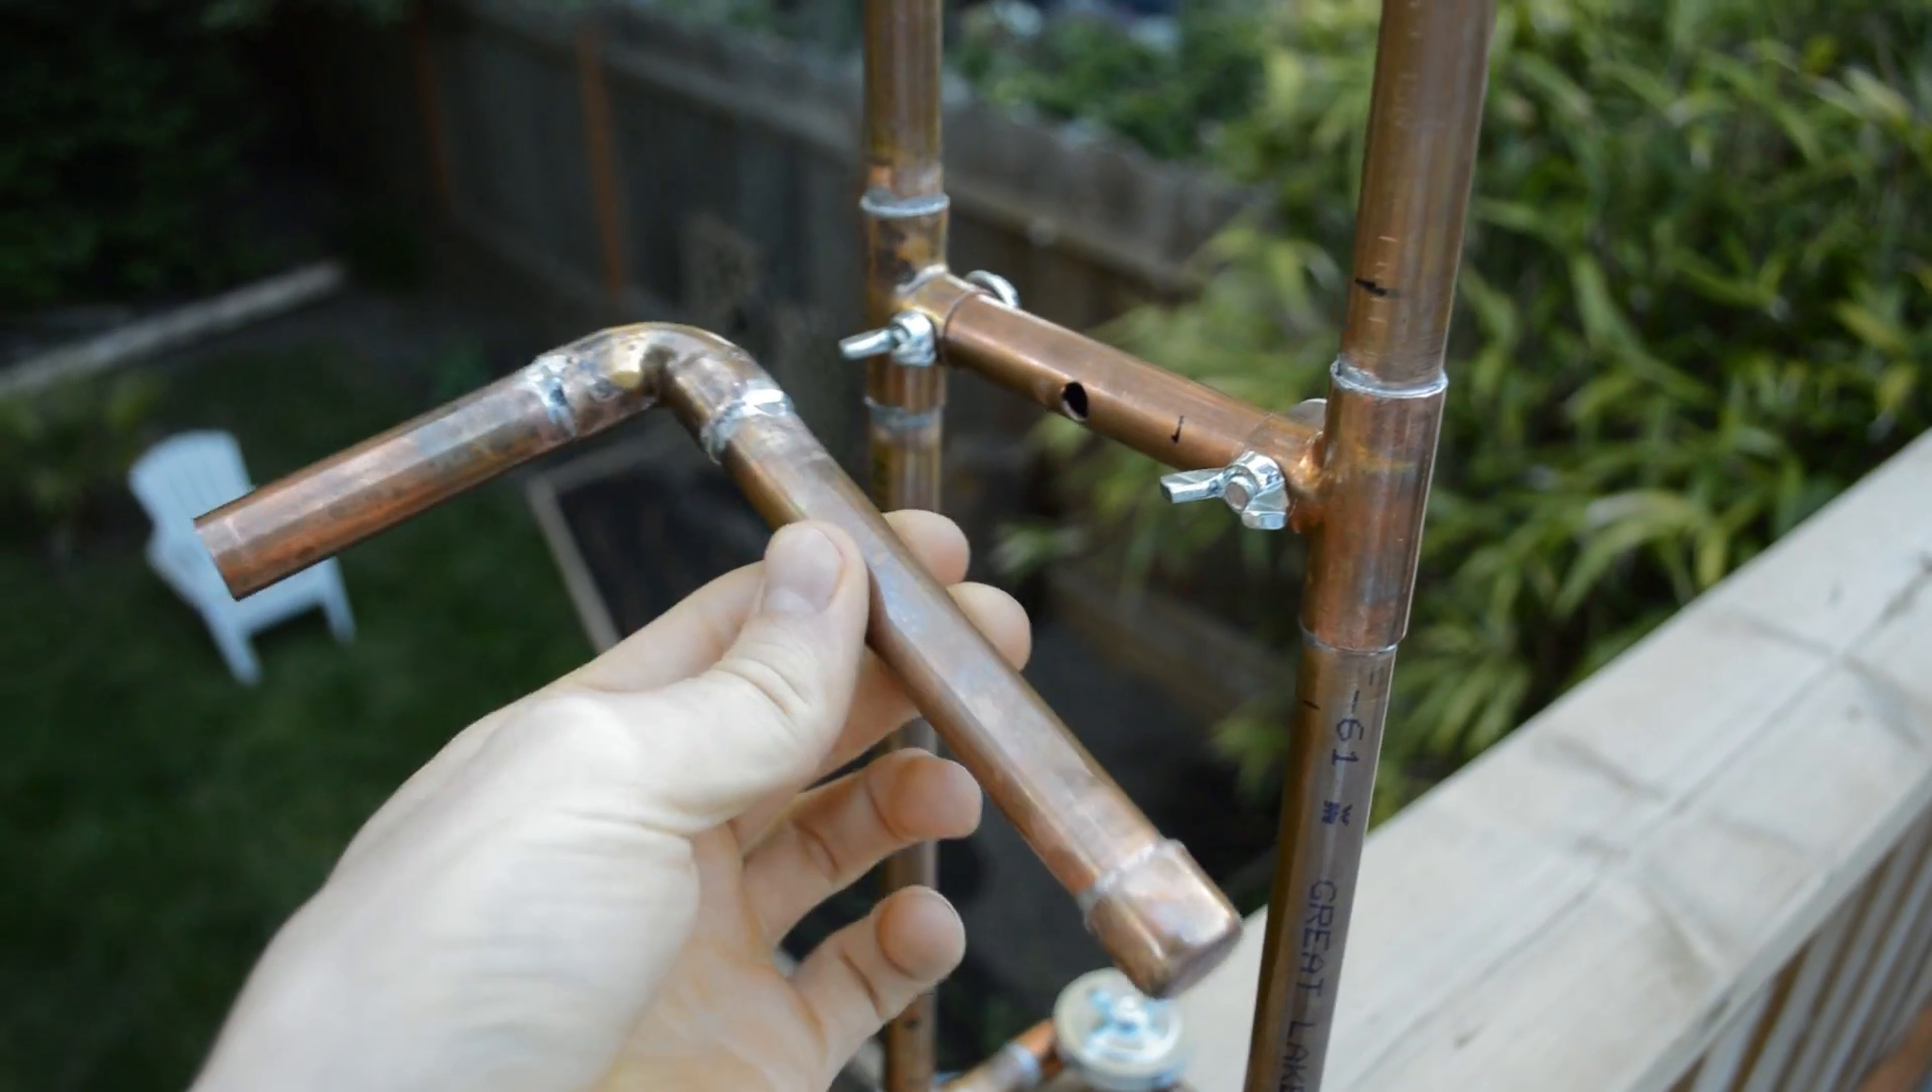Up here I've got of course the handle mount and it also is bolted in place there.